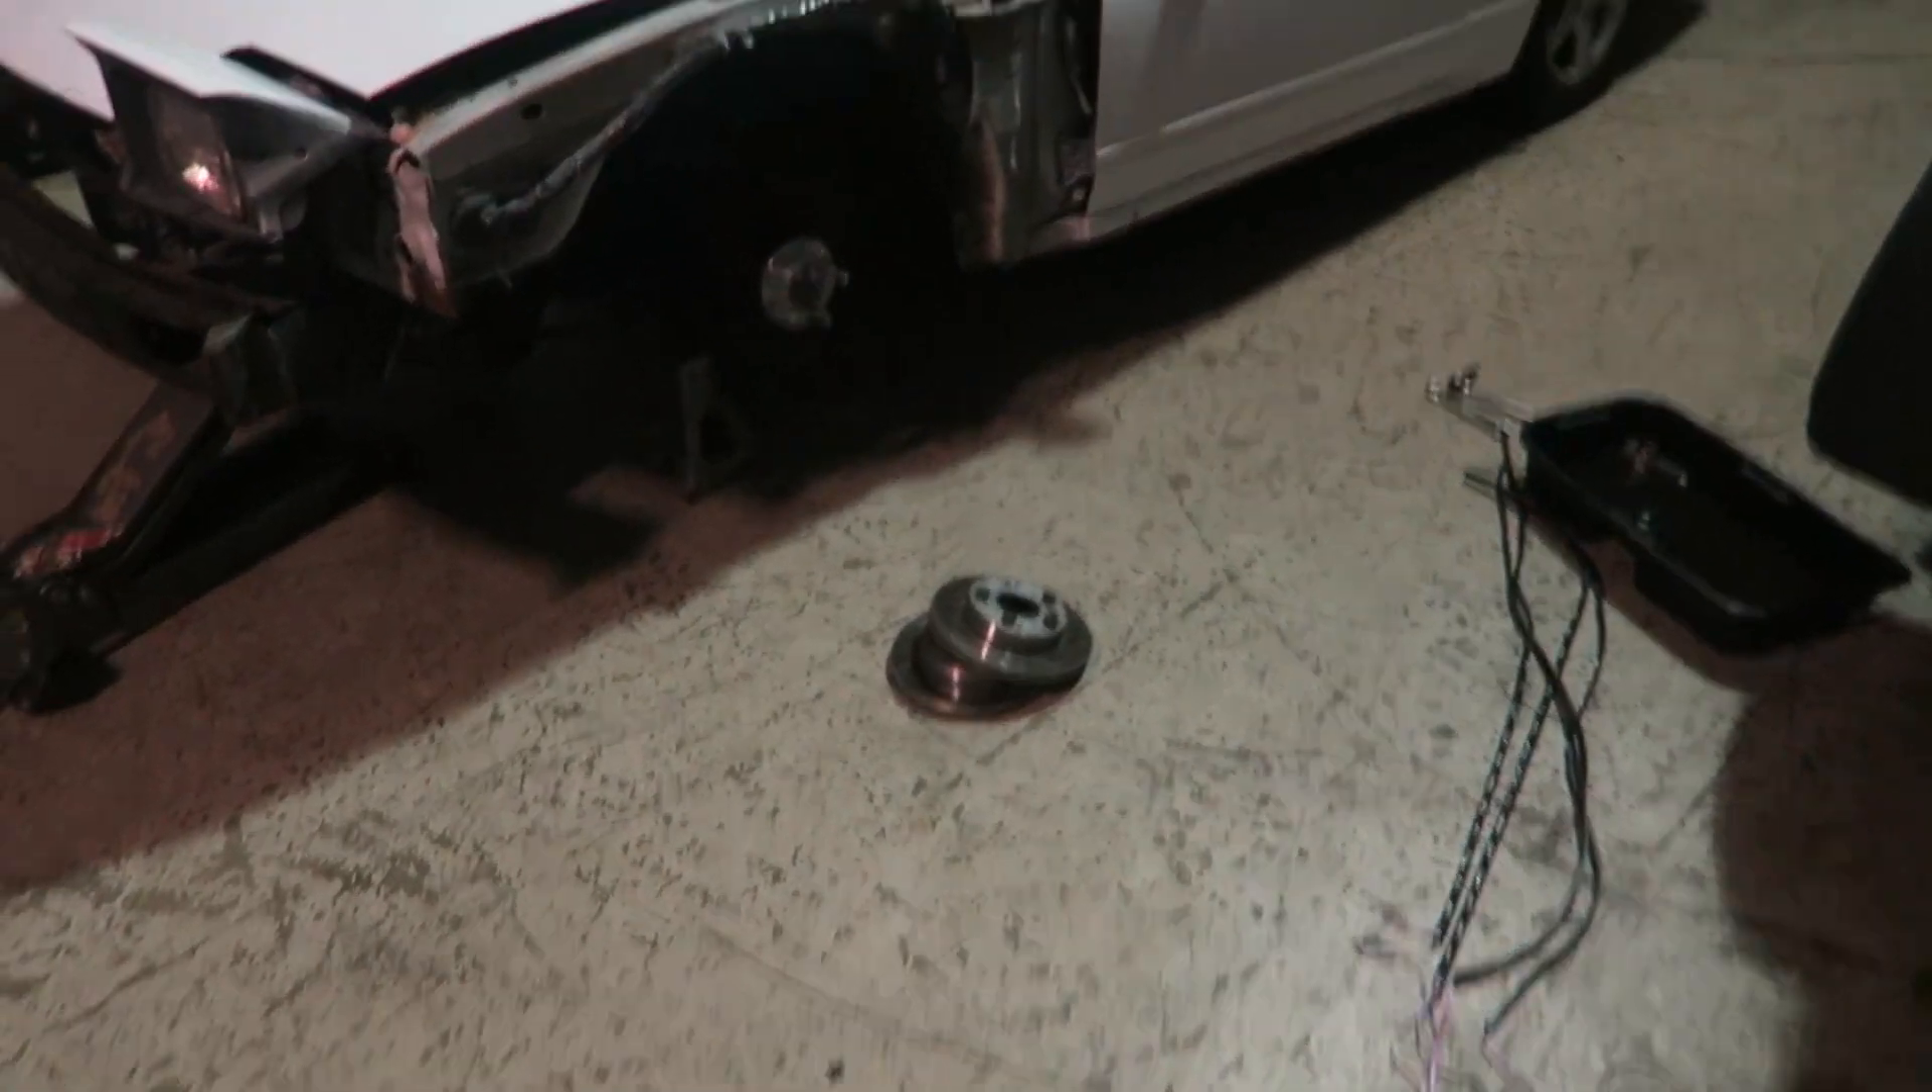So I have to put the brakes back on this thing since I borrowed it for my car at the last drift event.